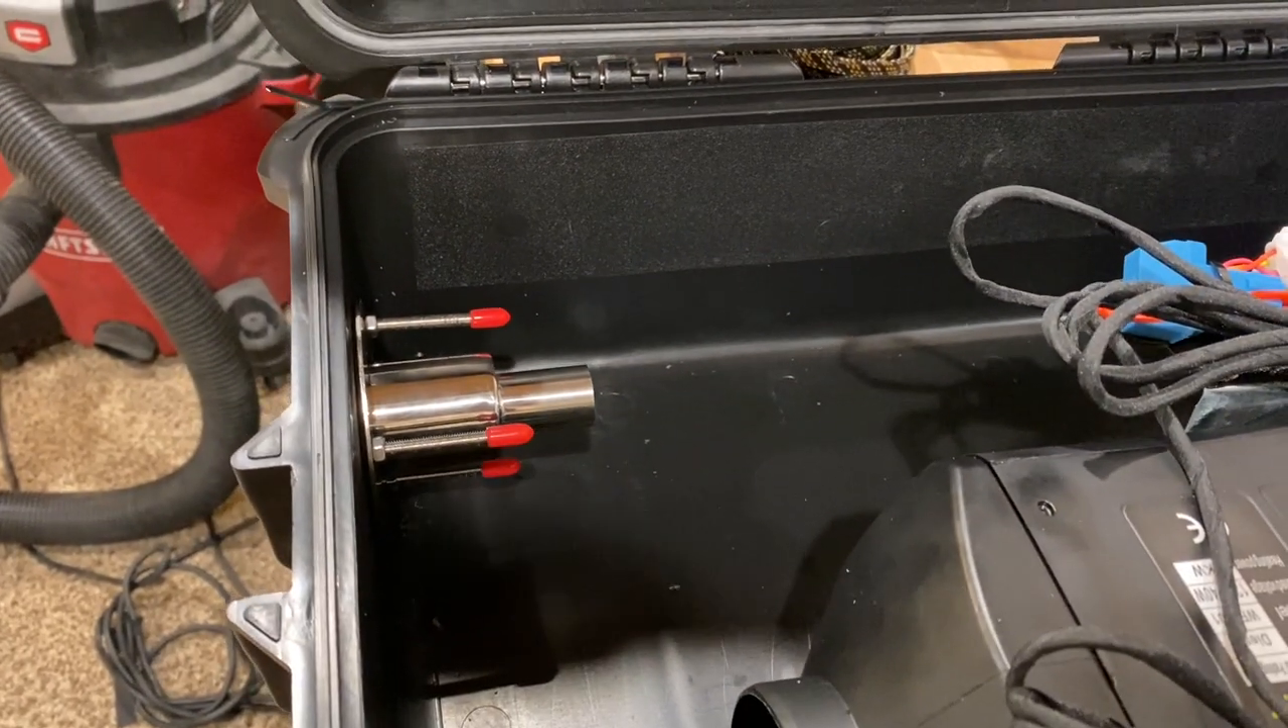And then here you can see on the inside, I went ahead and just put those little bolt protectors on there.